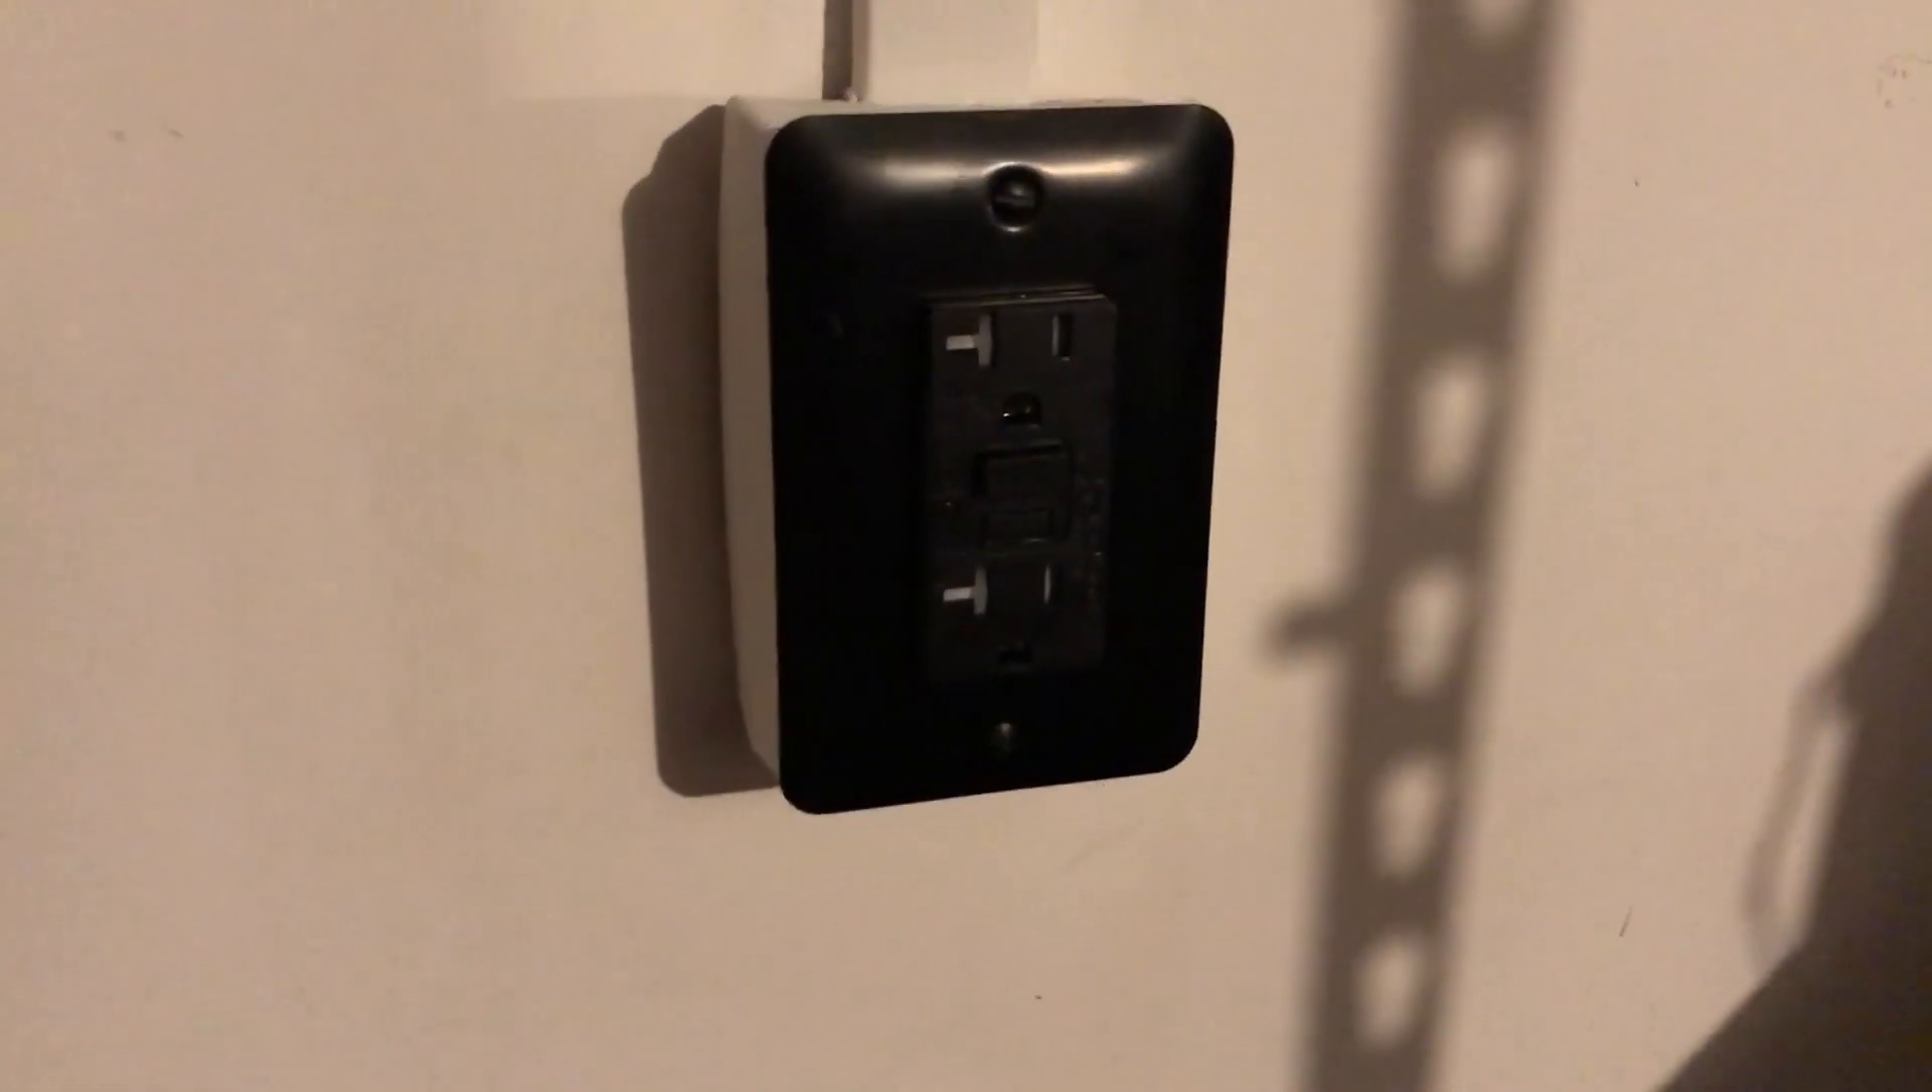We're all done installing the, uh, 520 outlet.